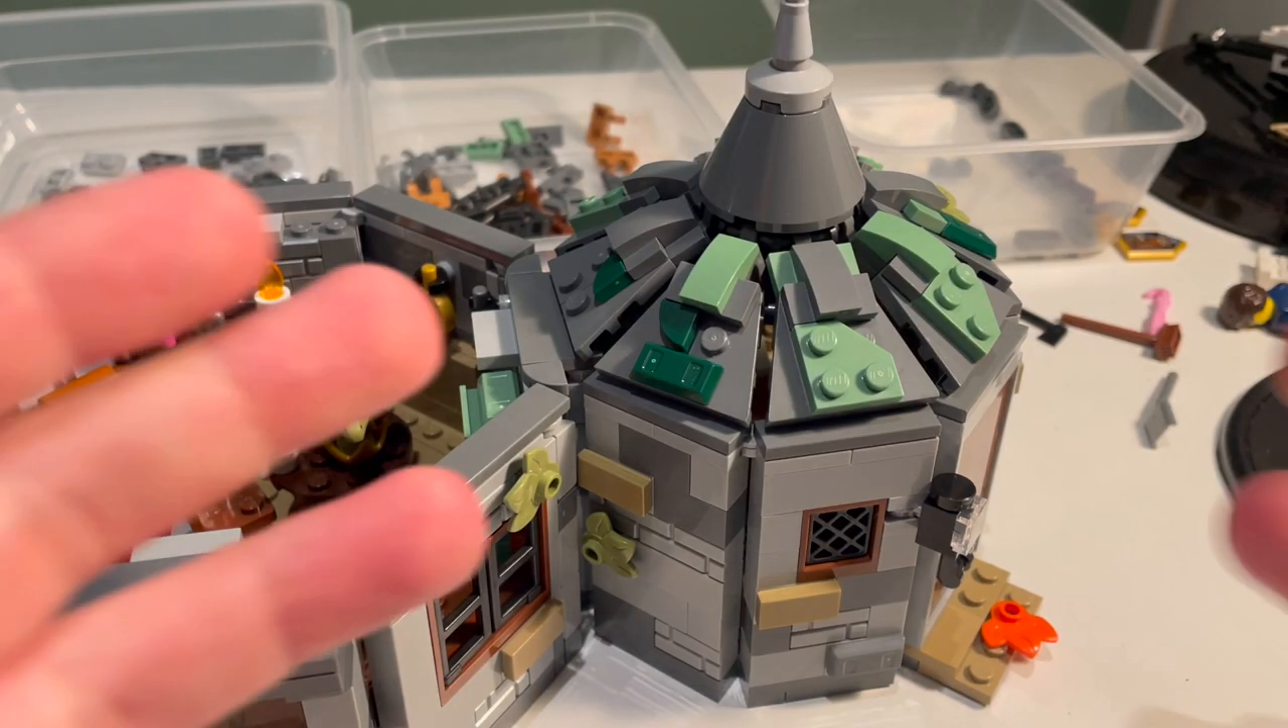Here's the smaller roof all put together.